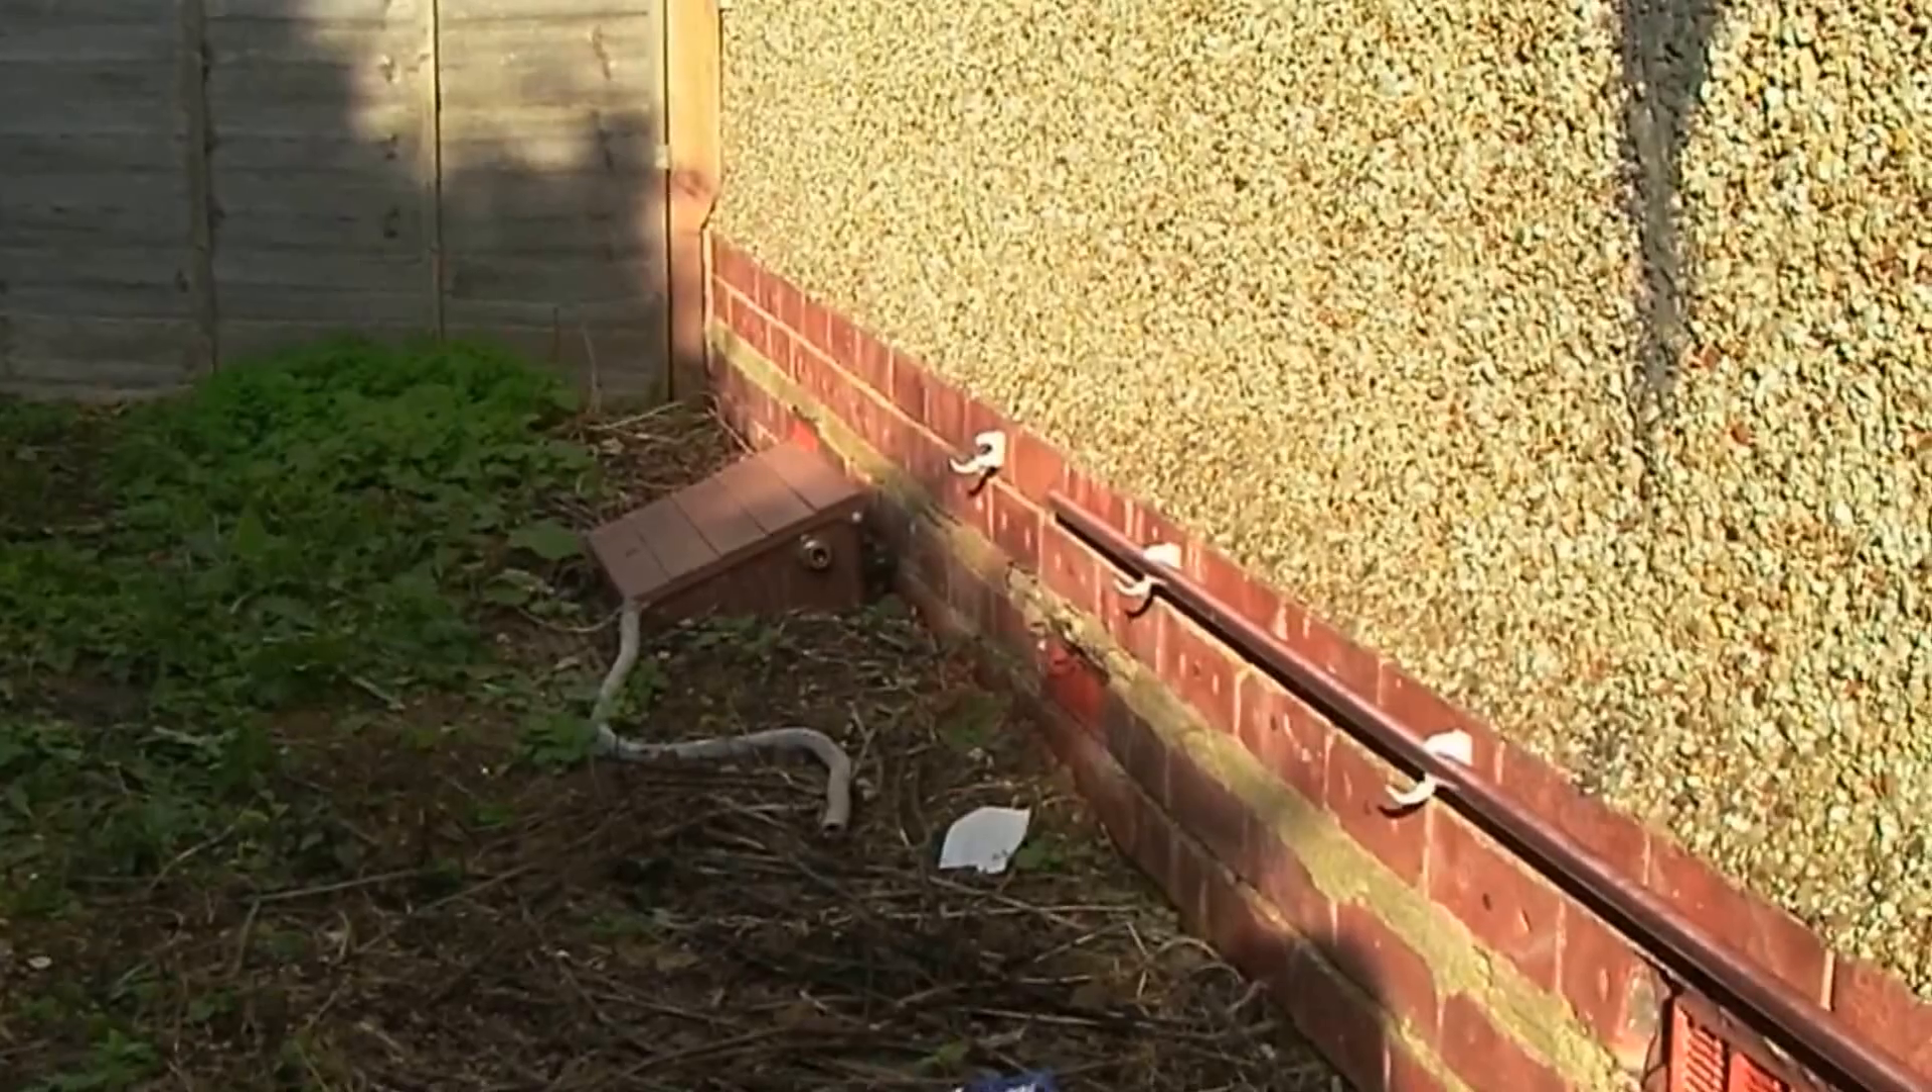You can see down there that I've fitted the pipe clips to the wall.